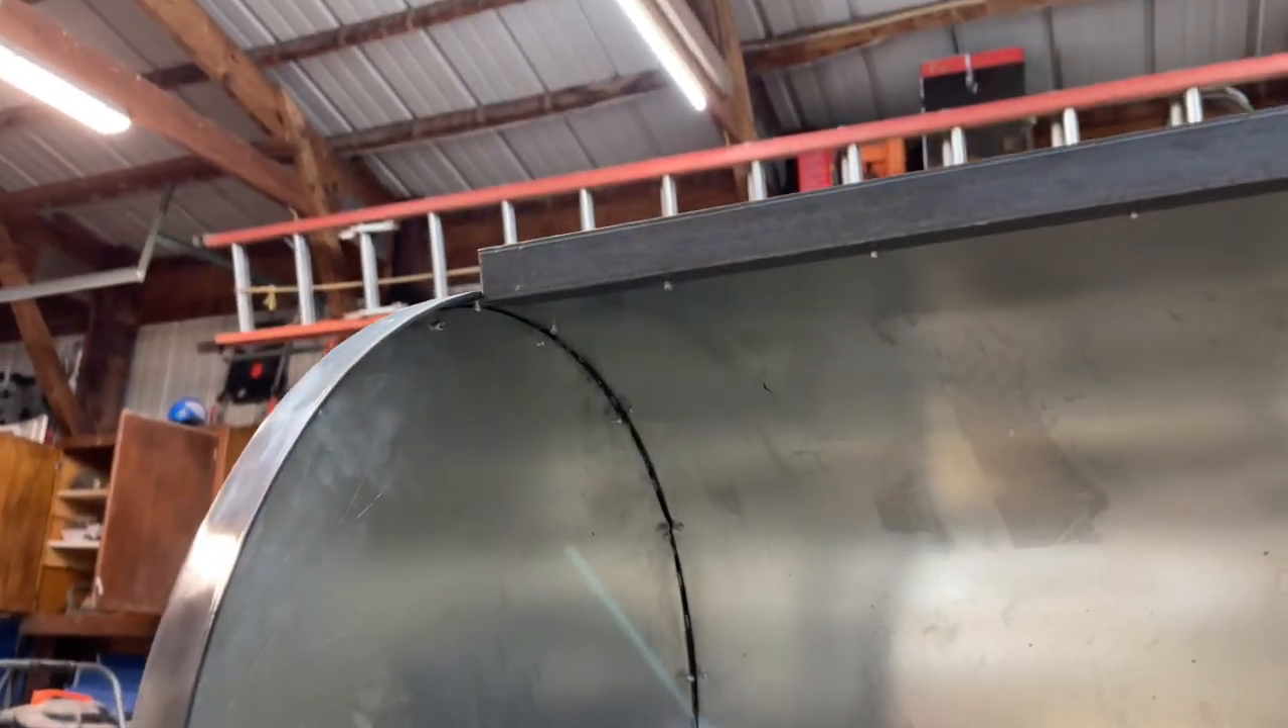On the front side I used another piece of angle iron, flipped the other way to kind of act as like a rain catch, and I riveted that steel angle iron right to the sheet metal.